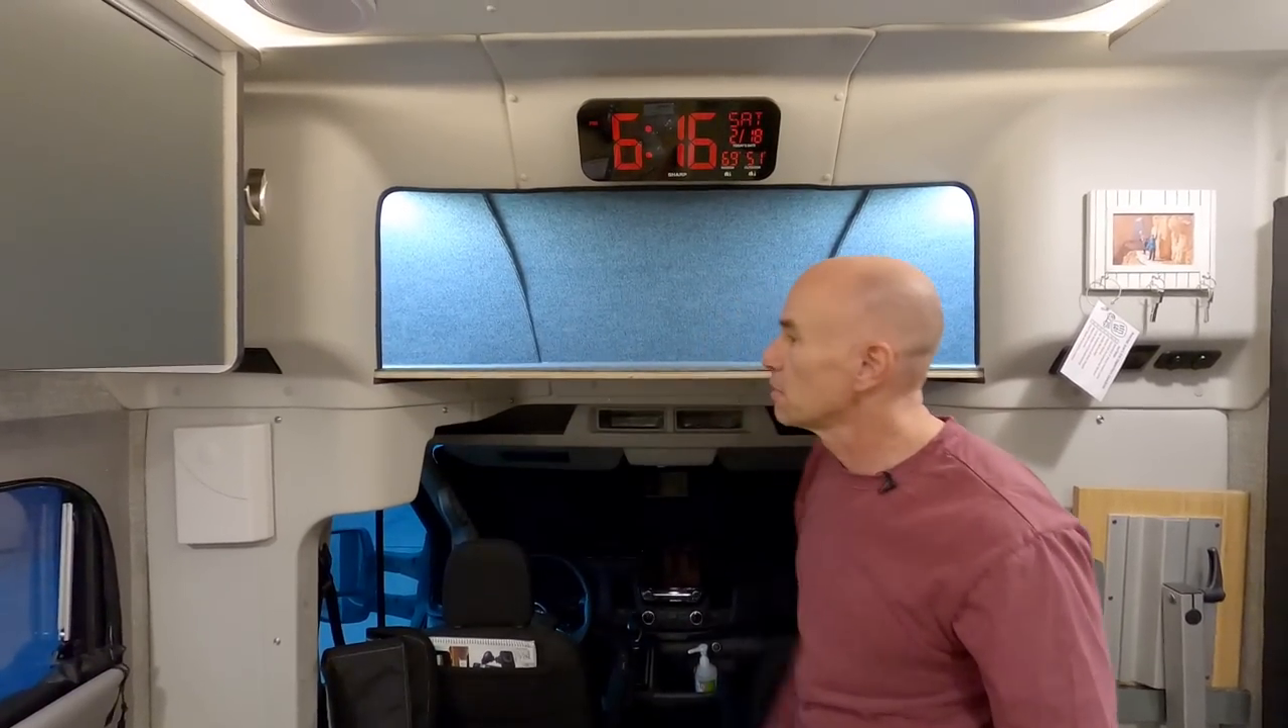I got the clock back up.